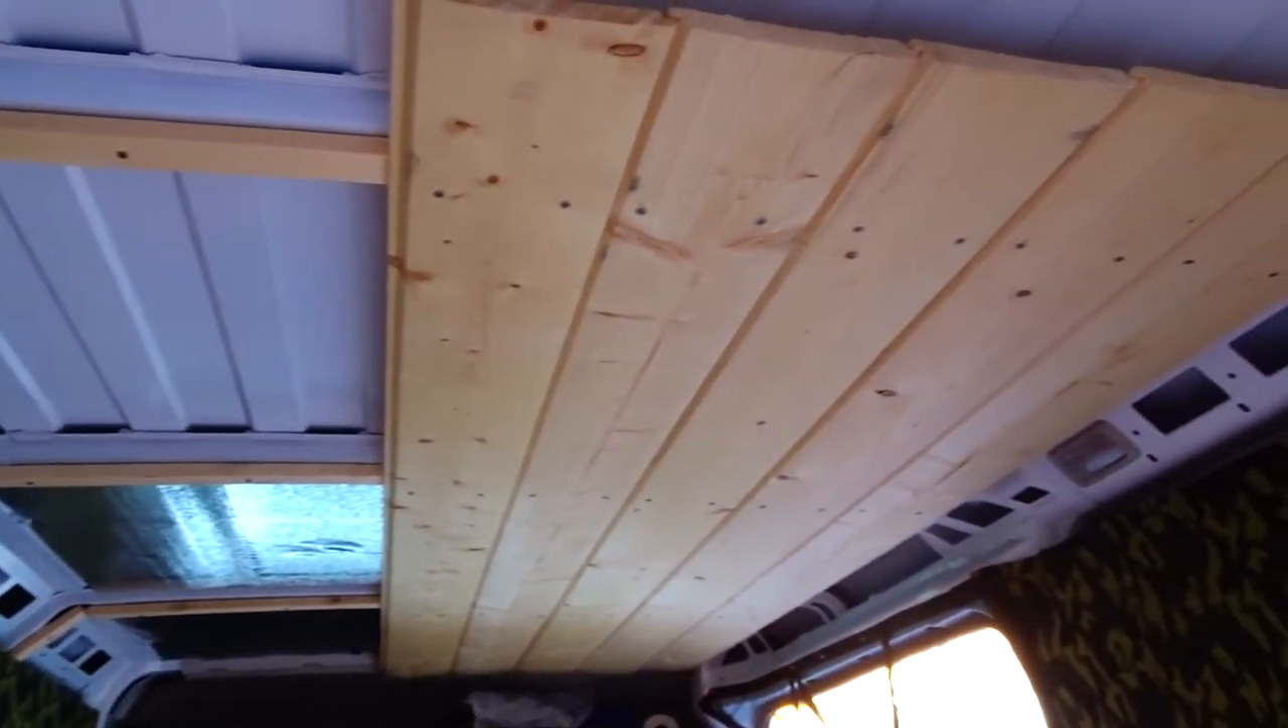We have five boards up, a little more than halfway. We just have to finish over to that side and do the trim.